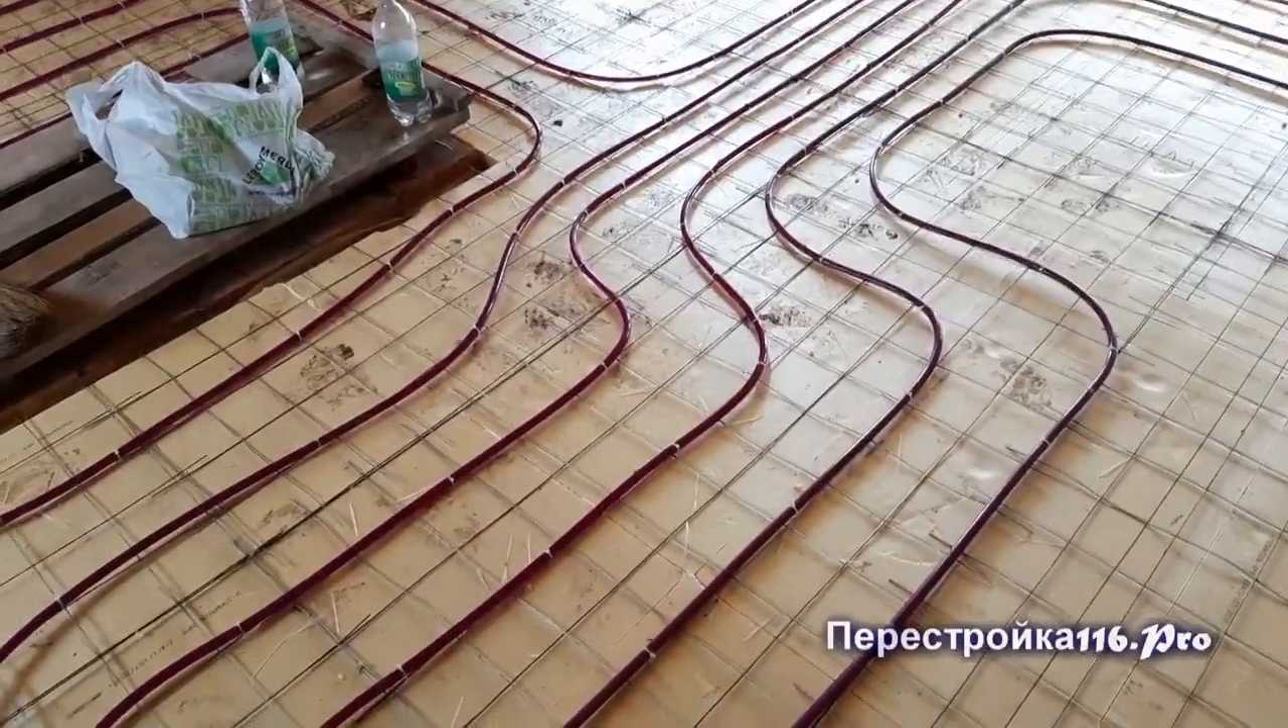Пока вот на данном этапе пол смонтирован остается теперь его залить.